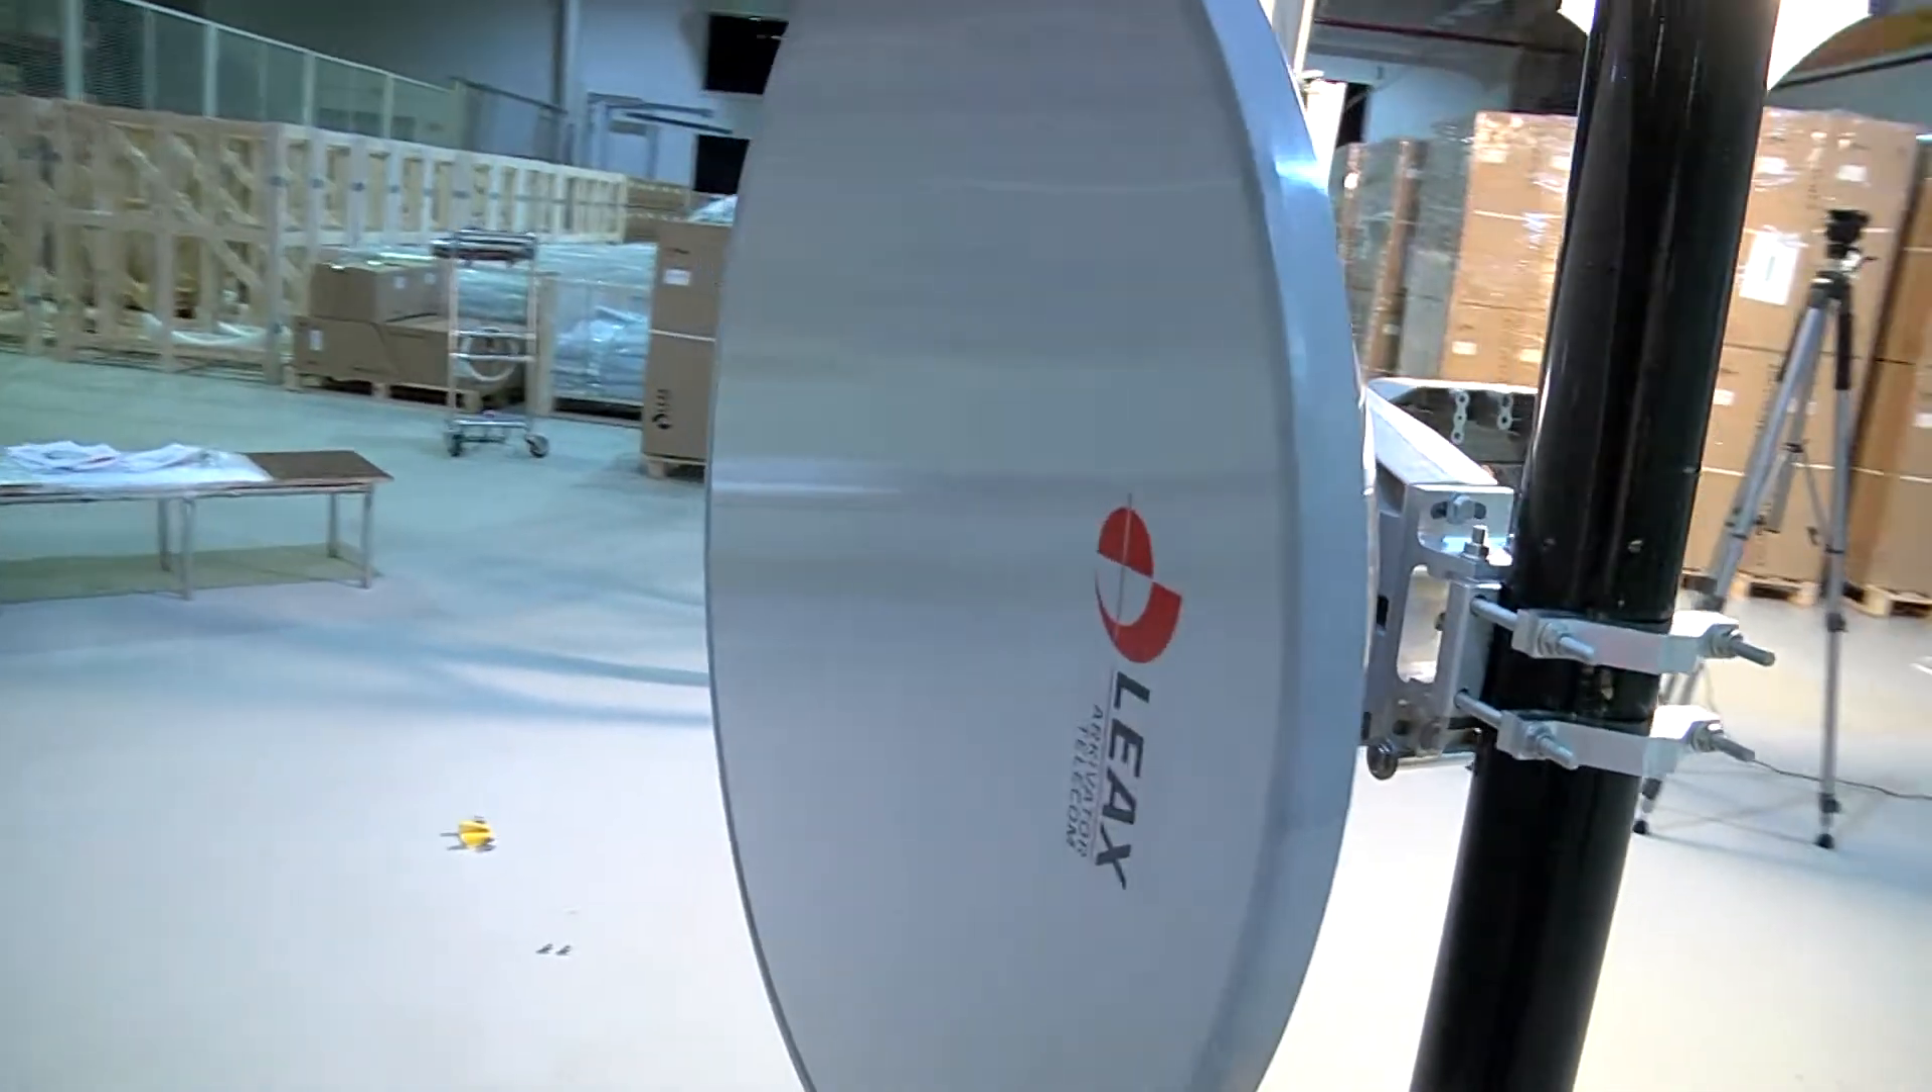Now the 0 .9 meter antenna is assembled and mounted and ready for use.